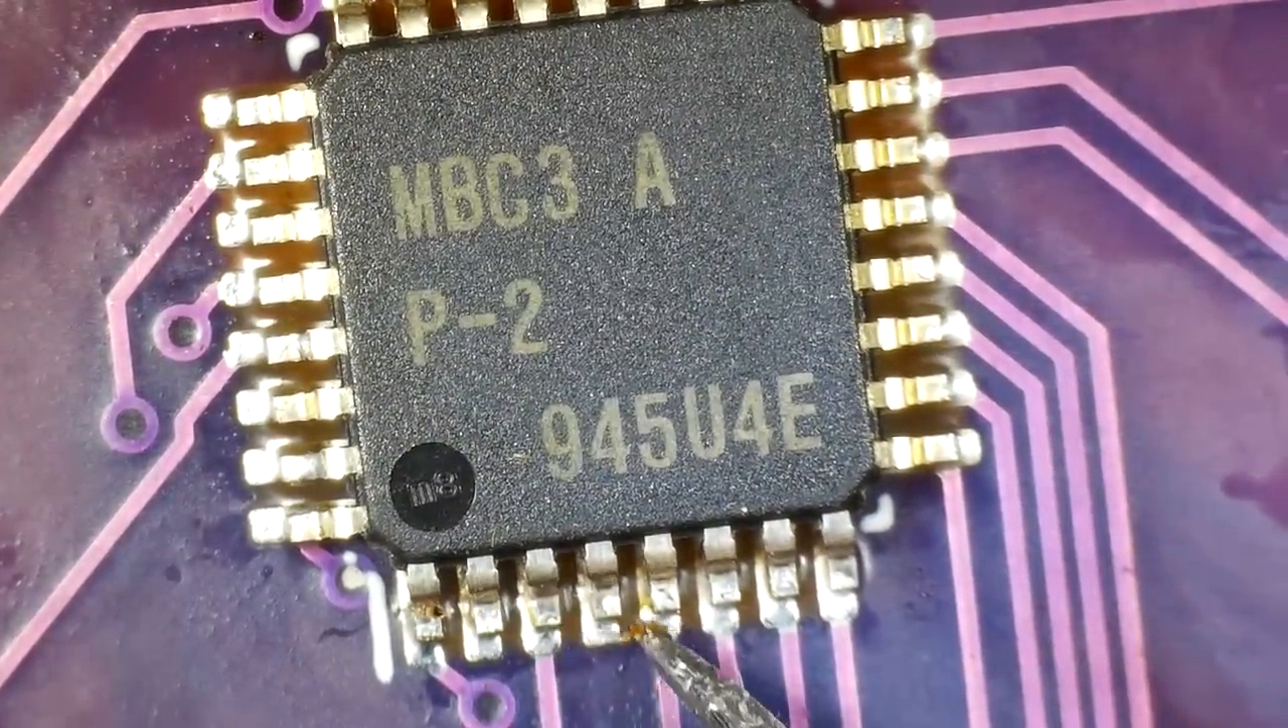This chip is soldered on fine, but I still will go over them with an iron just to make sure there's a plenty of good fresh solder on there.